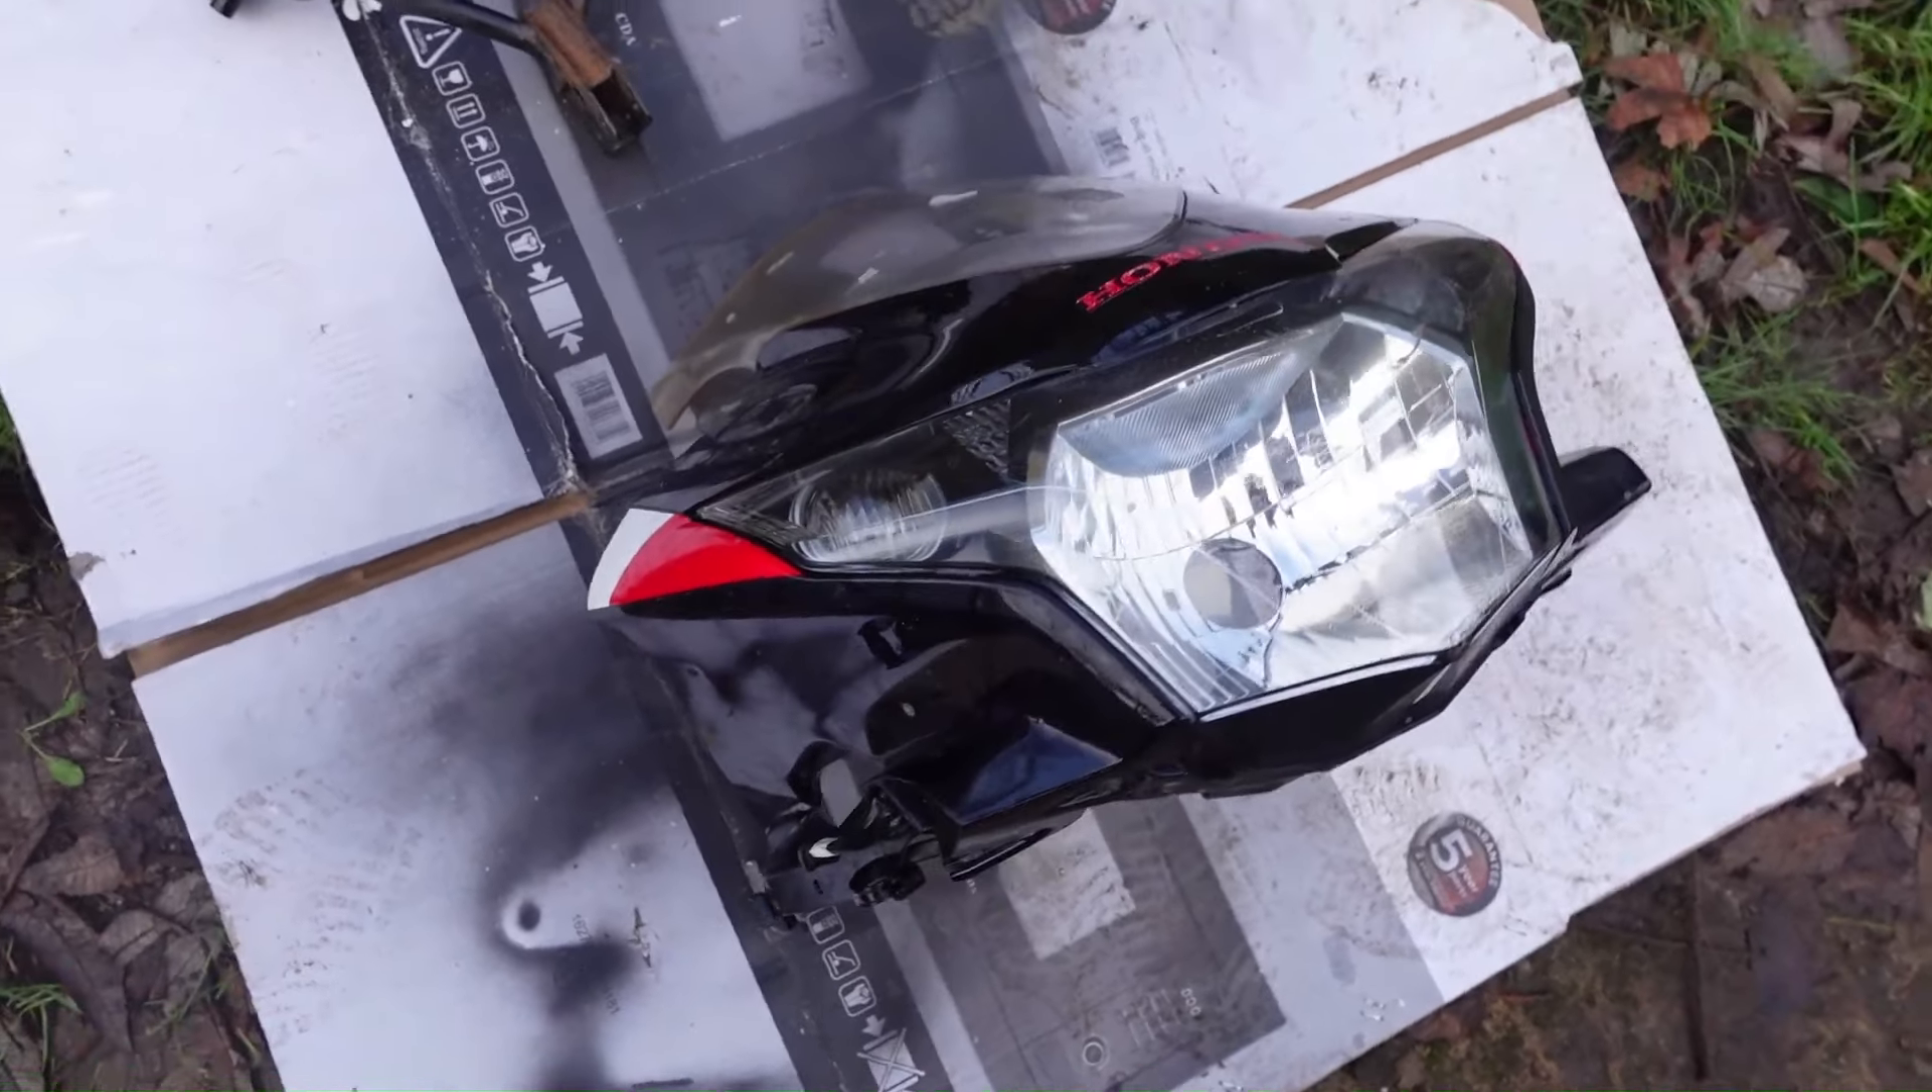I have put together the headlight, the front panels and the screen.